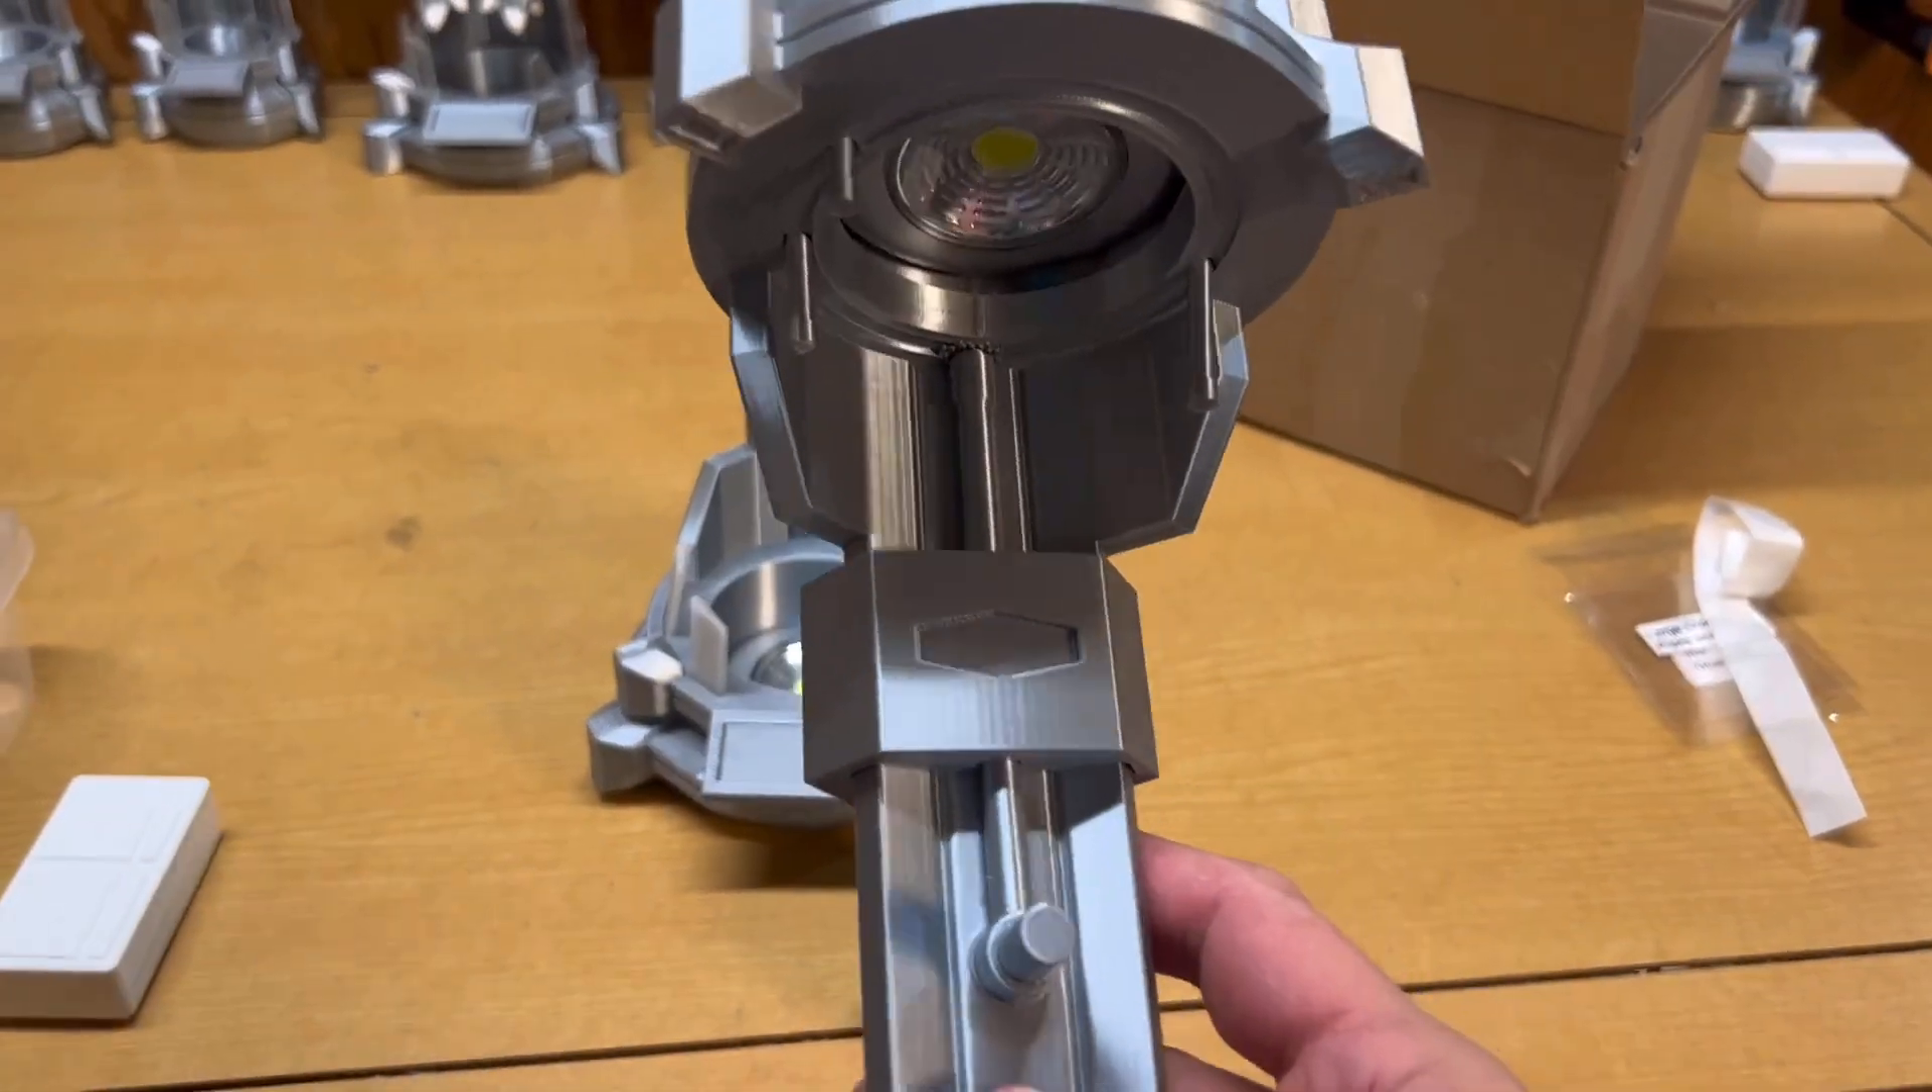We have the top part now connected to our stem.